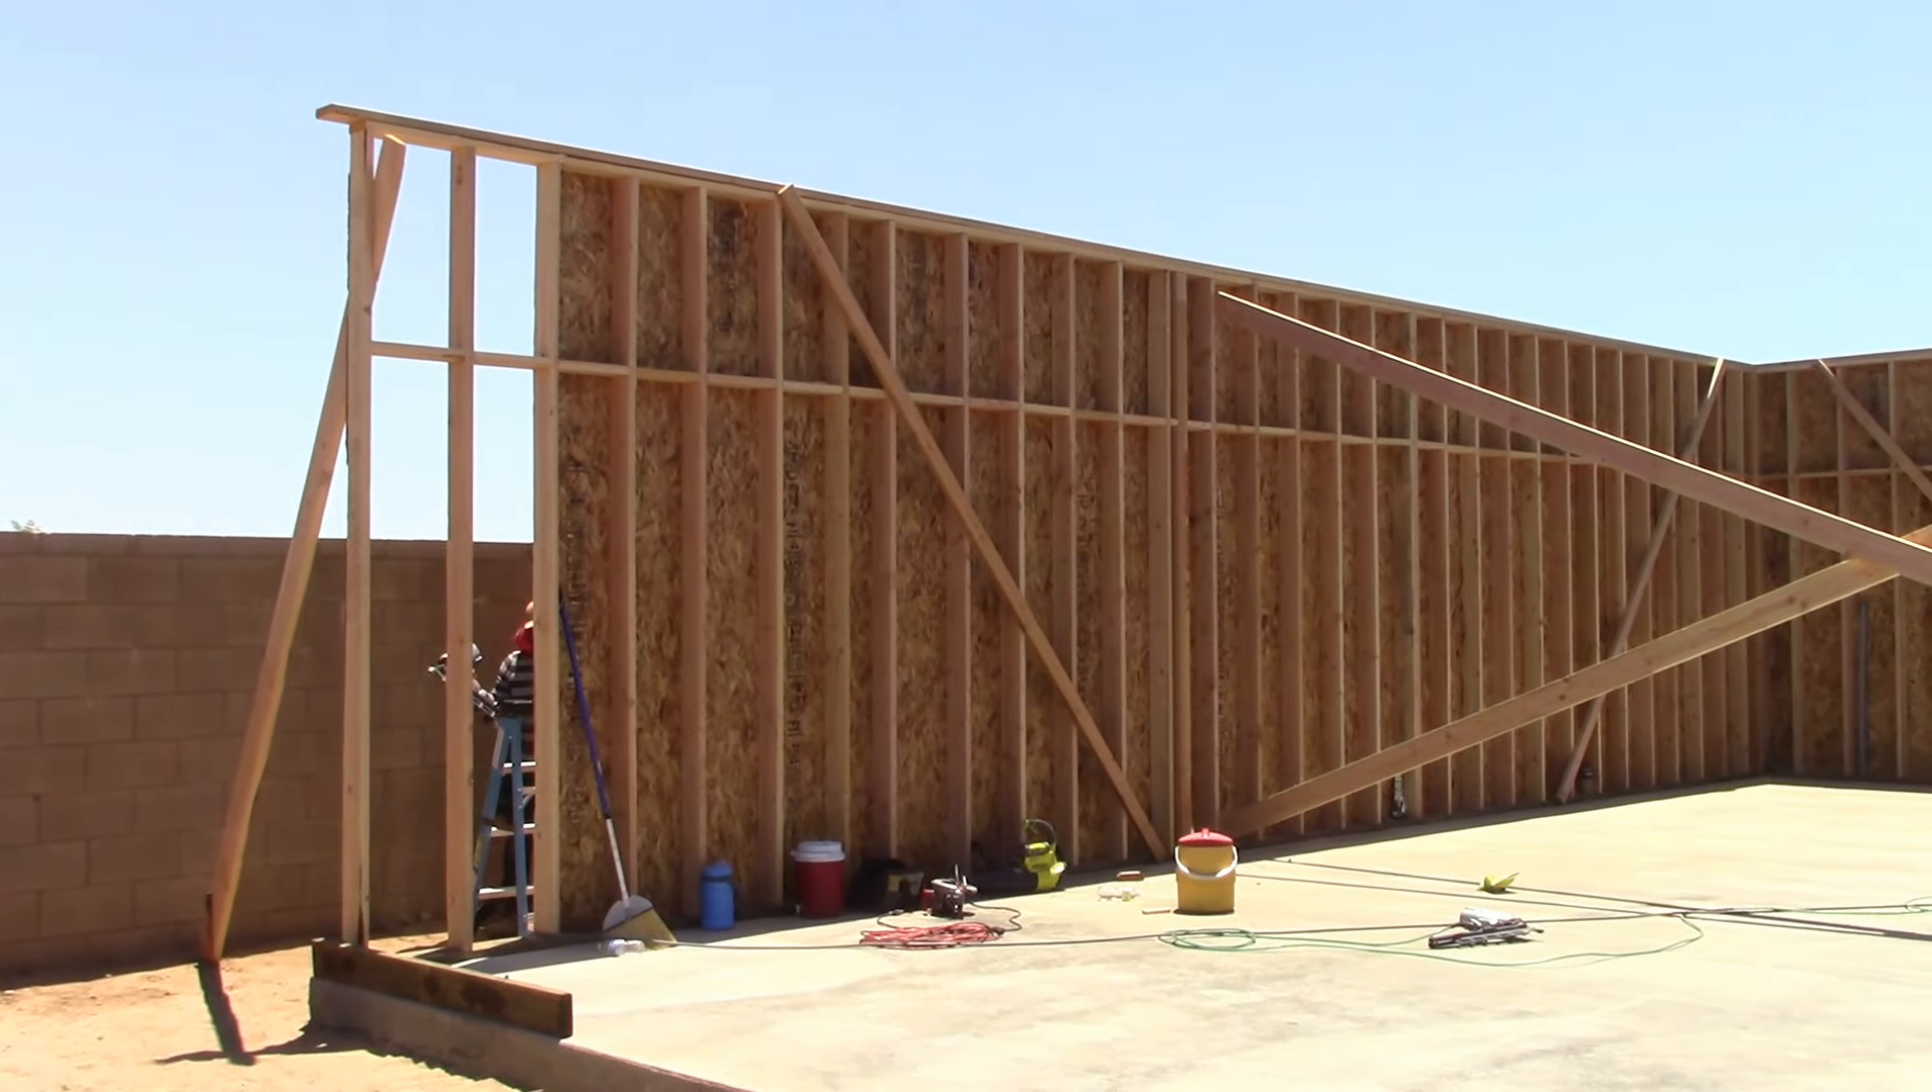We got the one wall almost all sheeted. Got the back wall almost all sheeted.